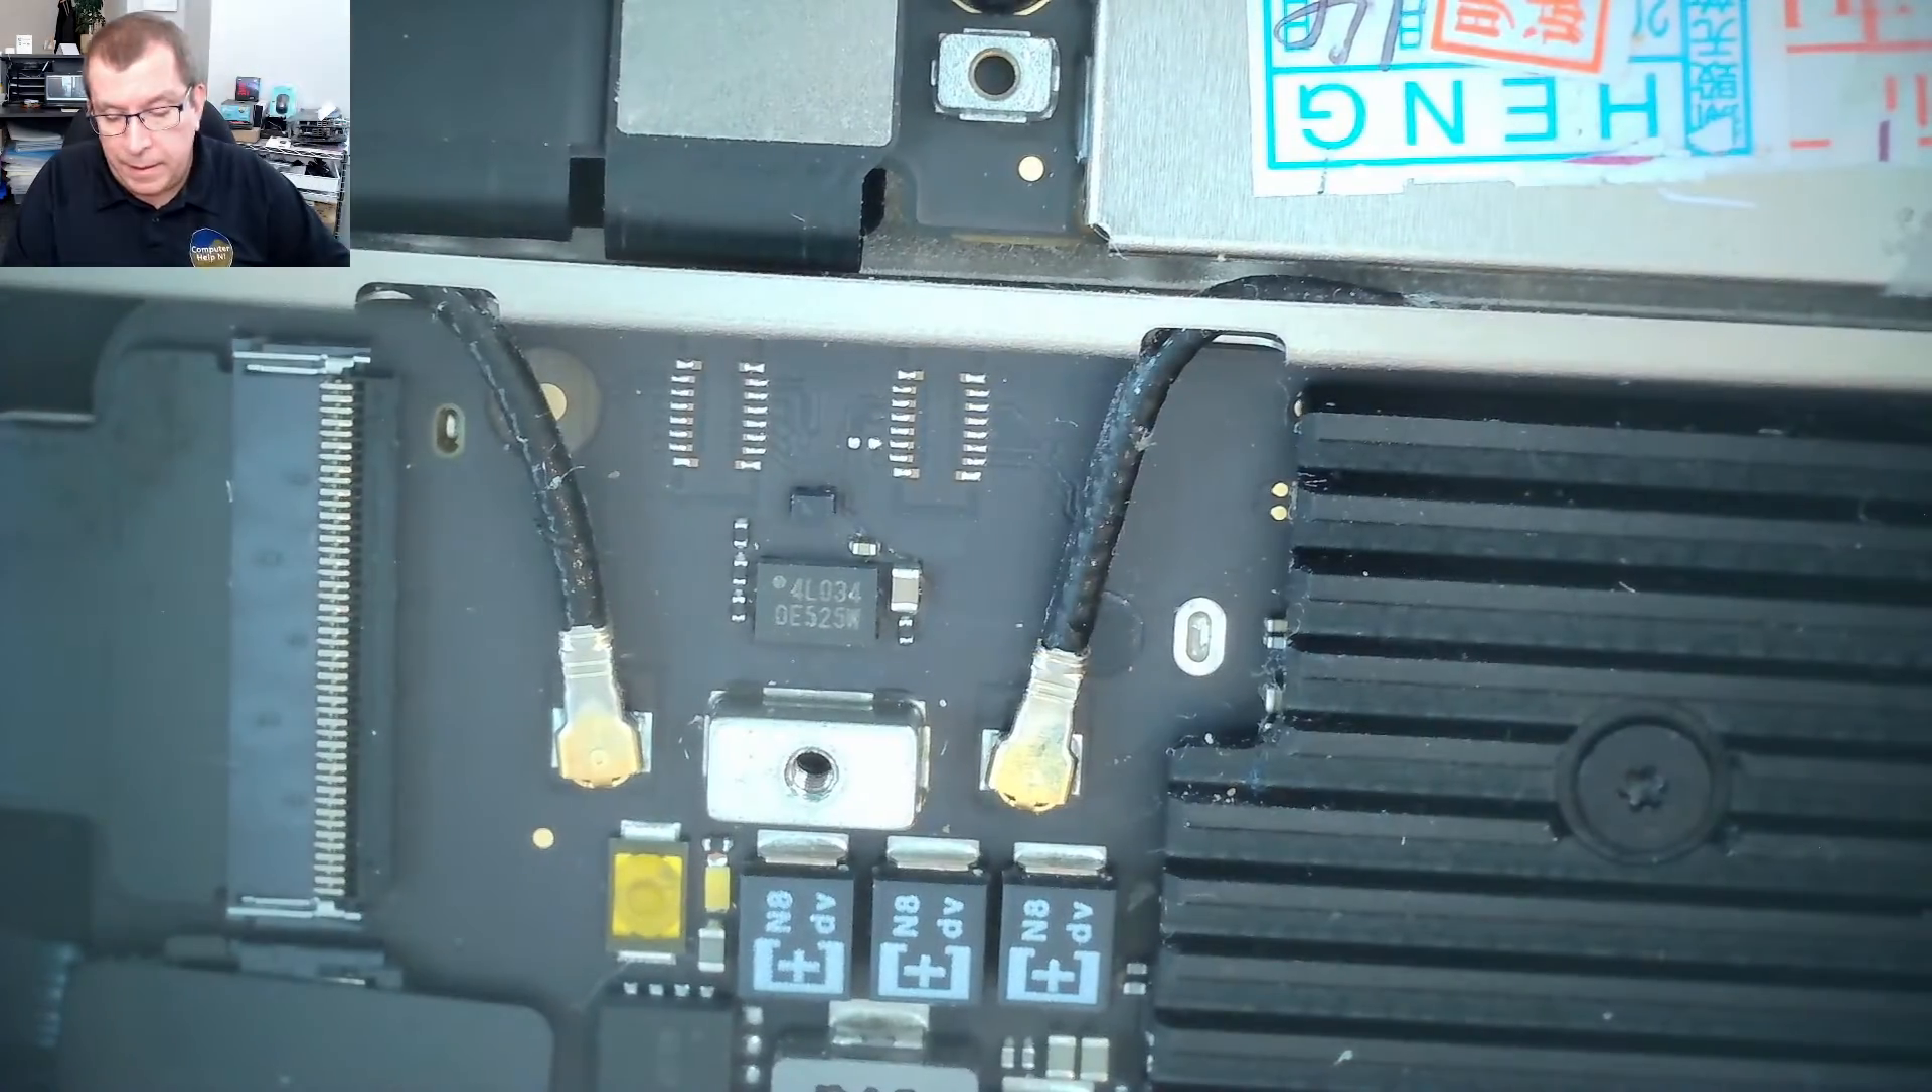The wireless antenna wires. Yep. They're both connected.